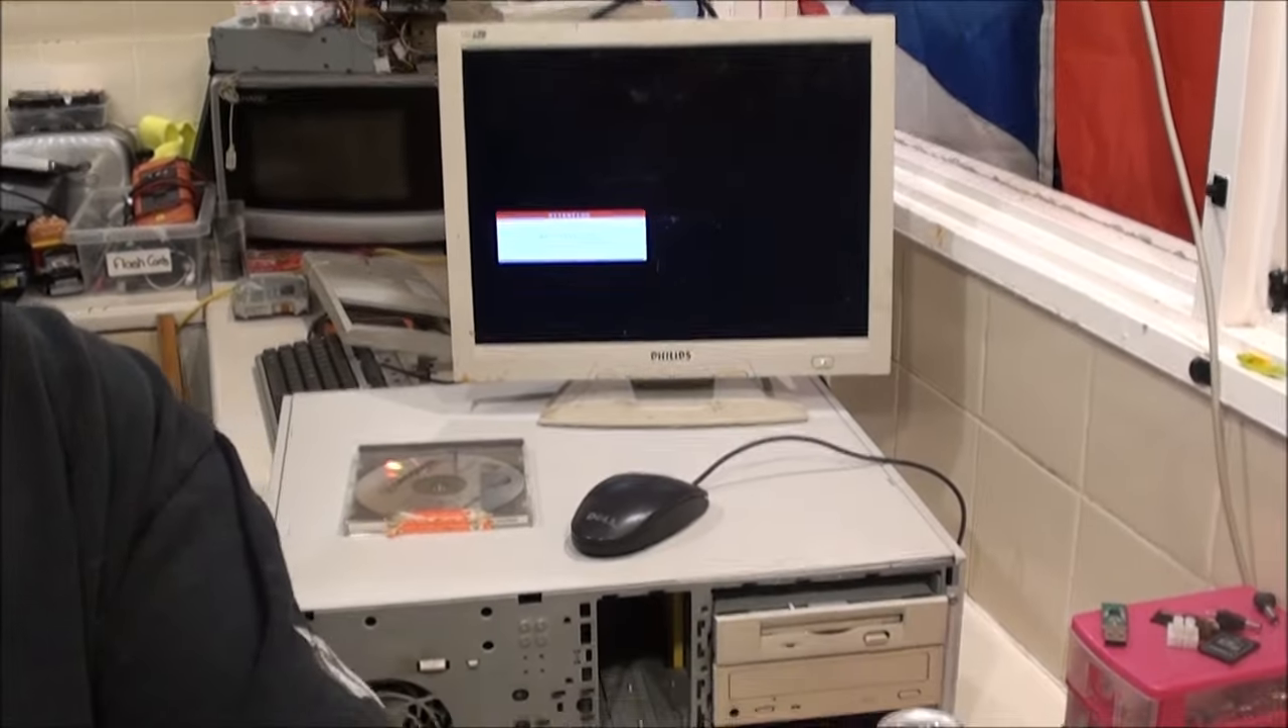The bezel is missing off the front because I just got fed up with it falling off.